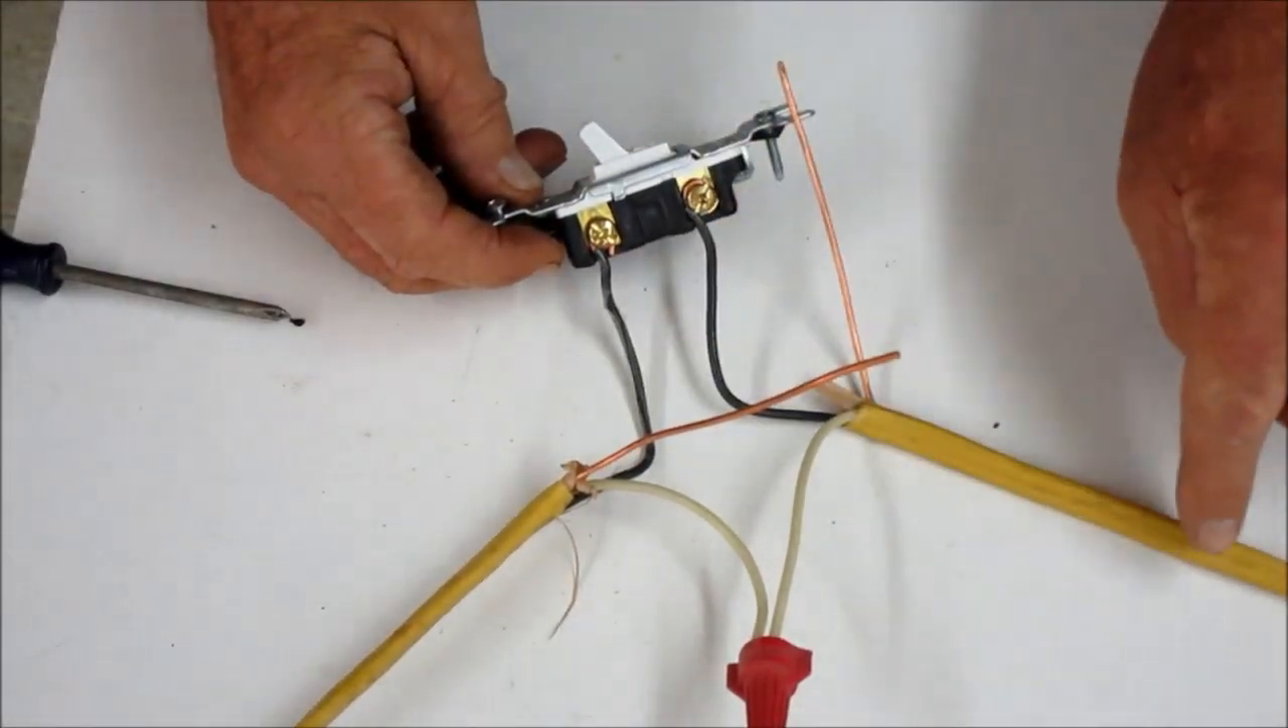We got the white wire tied together.